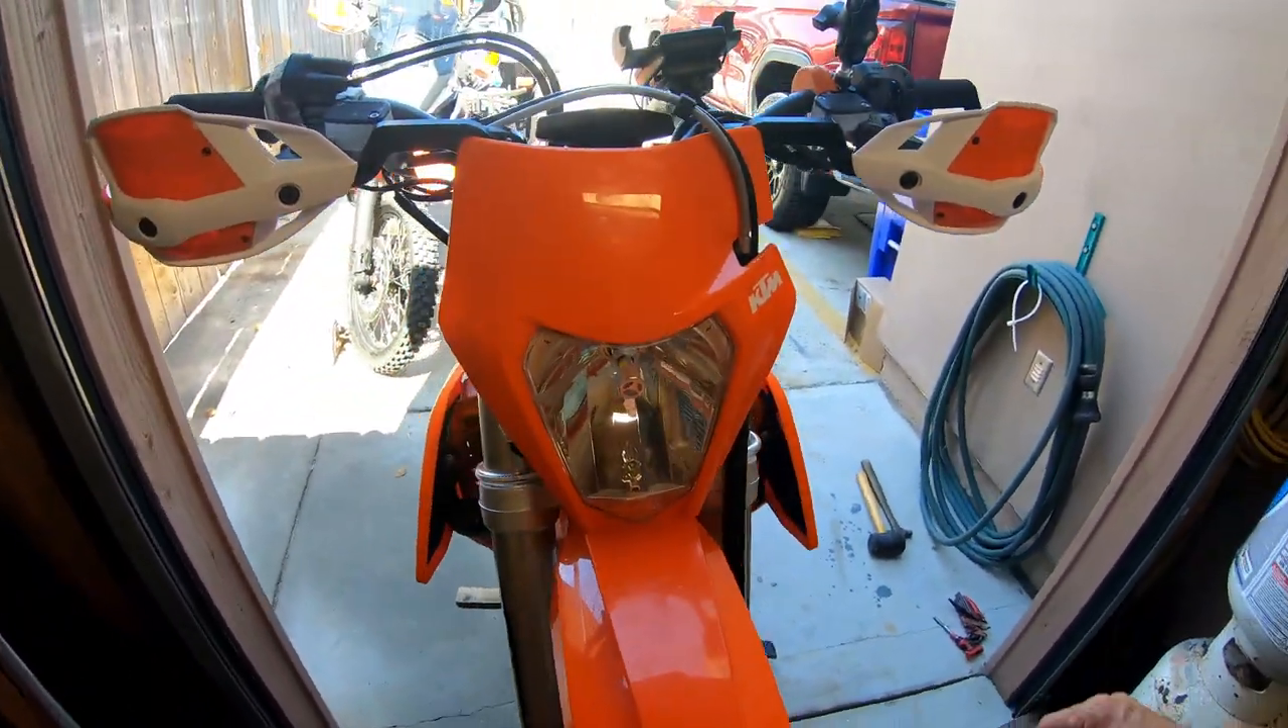I've reinstalled my front headlight shroud and number plate moved all the wires around so that i could get that back in place and that's good nothing's sticking out nothing's where it shouldn't be.